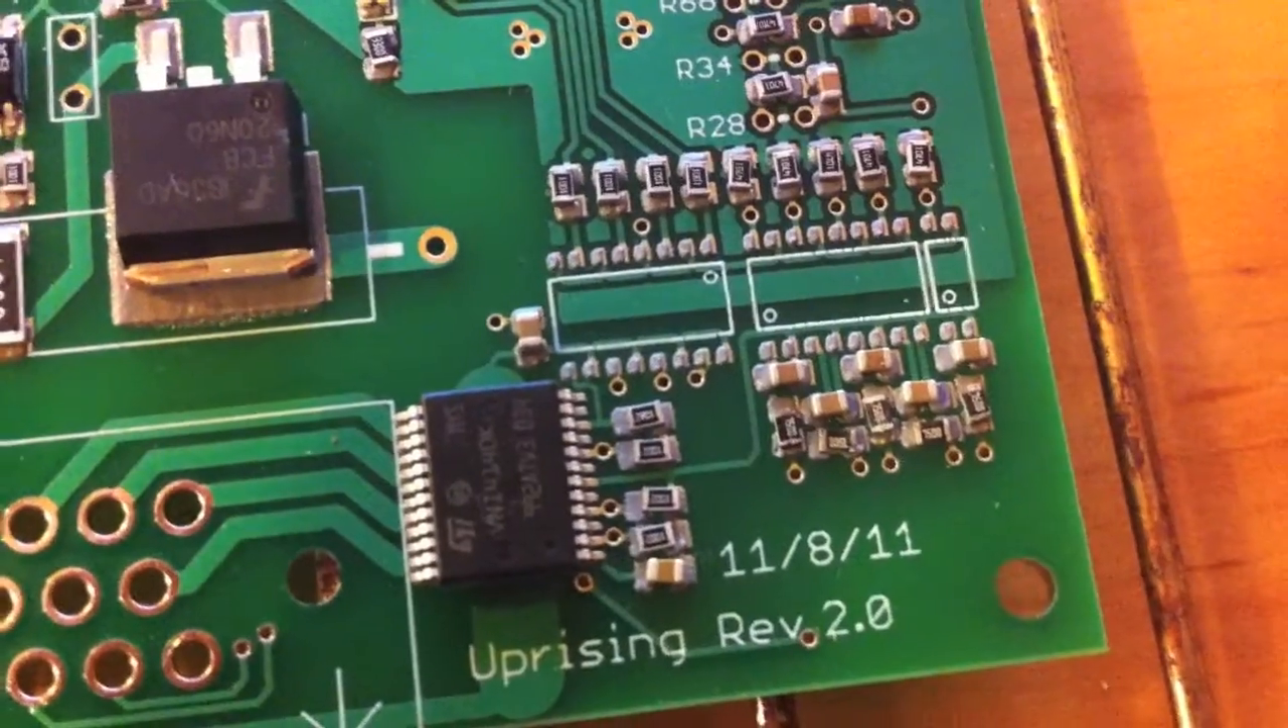Alright, here it is, I put everything on that I had, the only thing left for surface mount stuff is these three optocouplers.